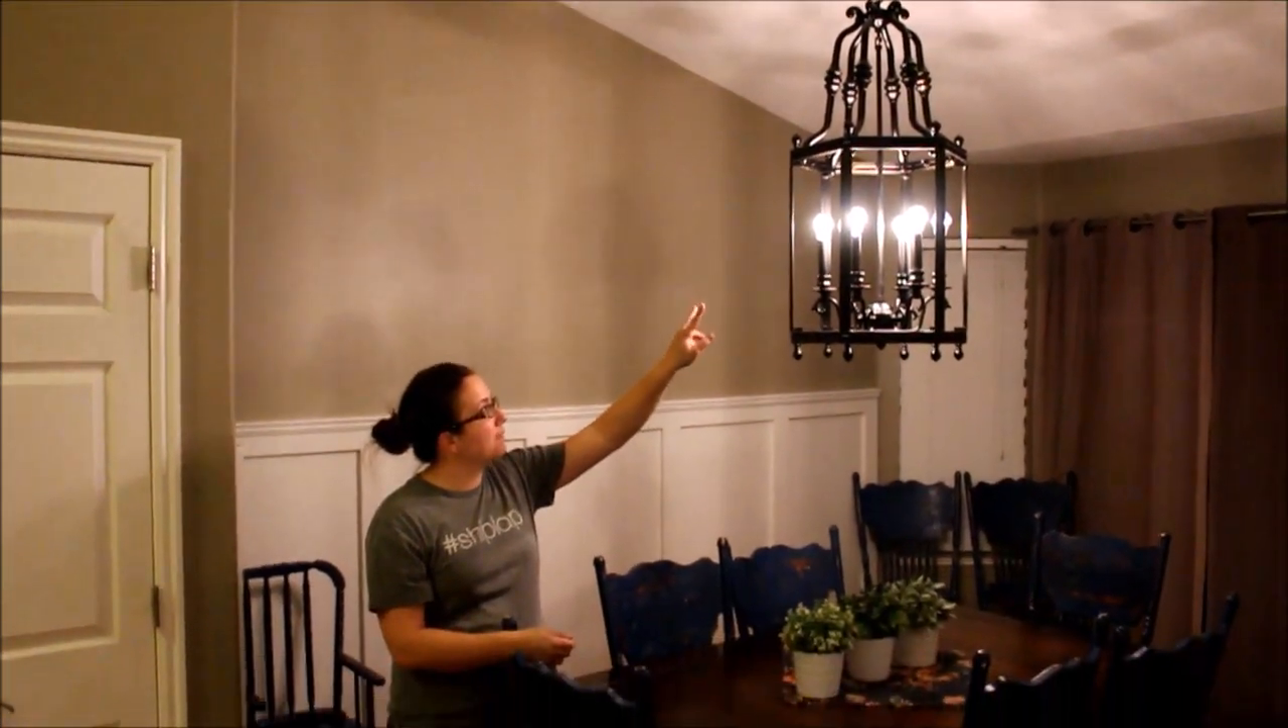We've got our light fixture up. Thanks to Zeb's electrical skills, we've got it all working.